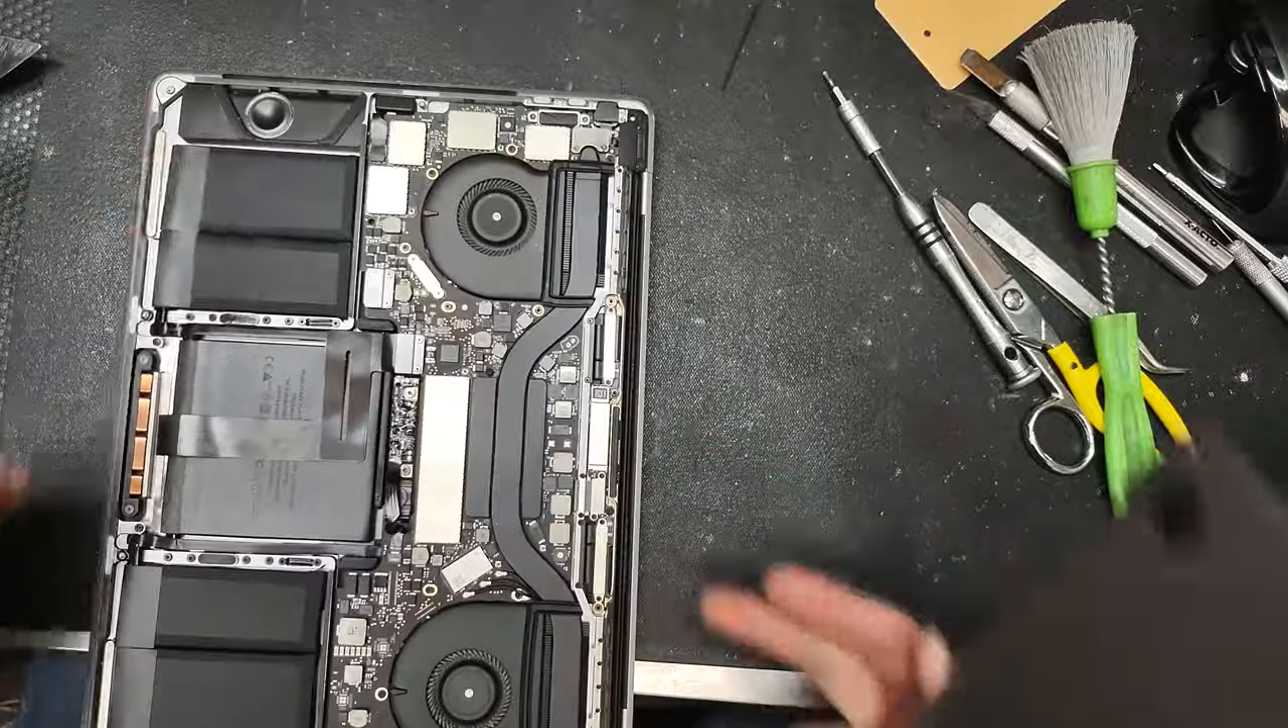All we have to do is put the back back on which we do it in this way.